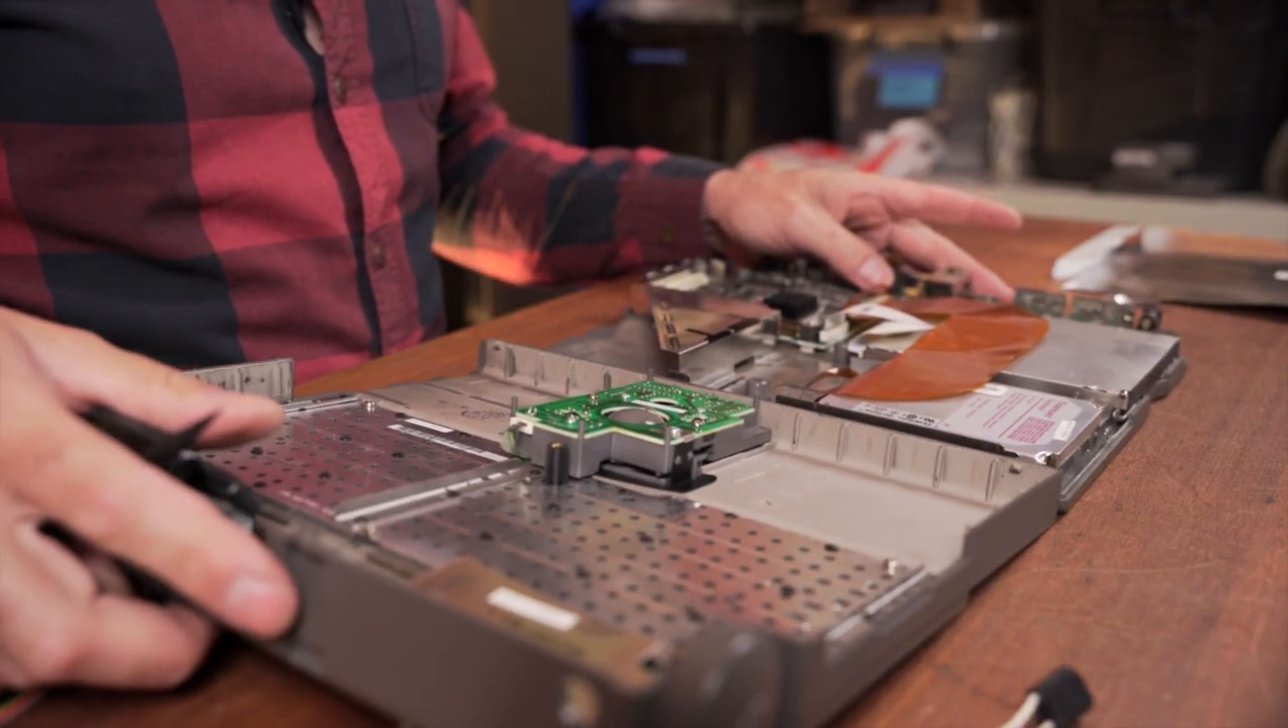I've got the machine split apart.